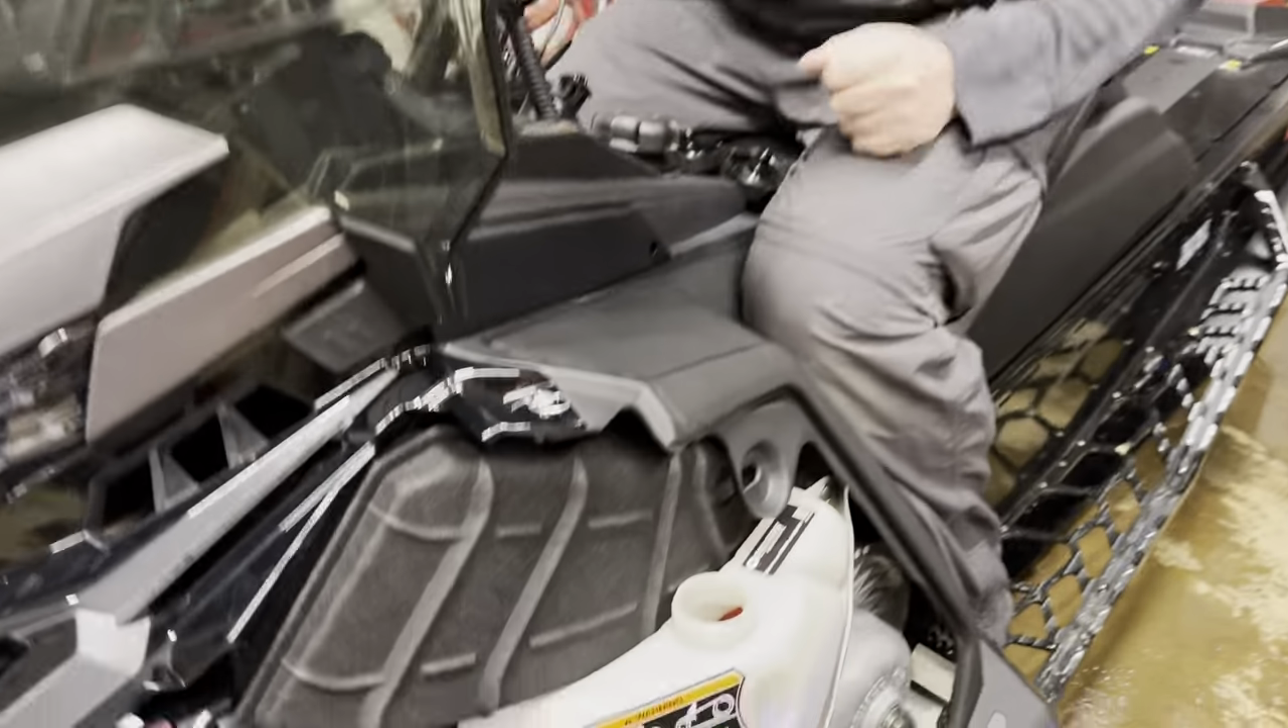If you look at my oil tank it's missing the cap.